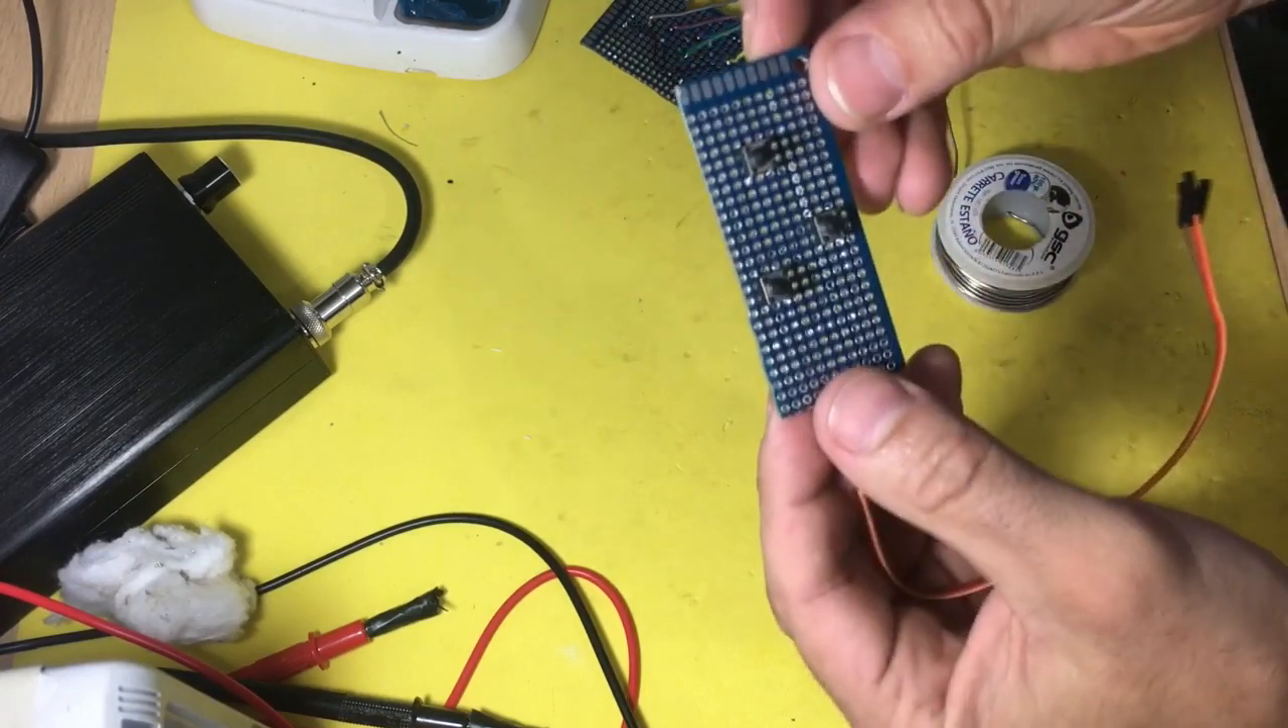Como podéis ver tengo aquí ya las piezas del pad montadas las botones.